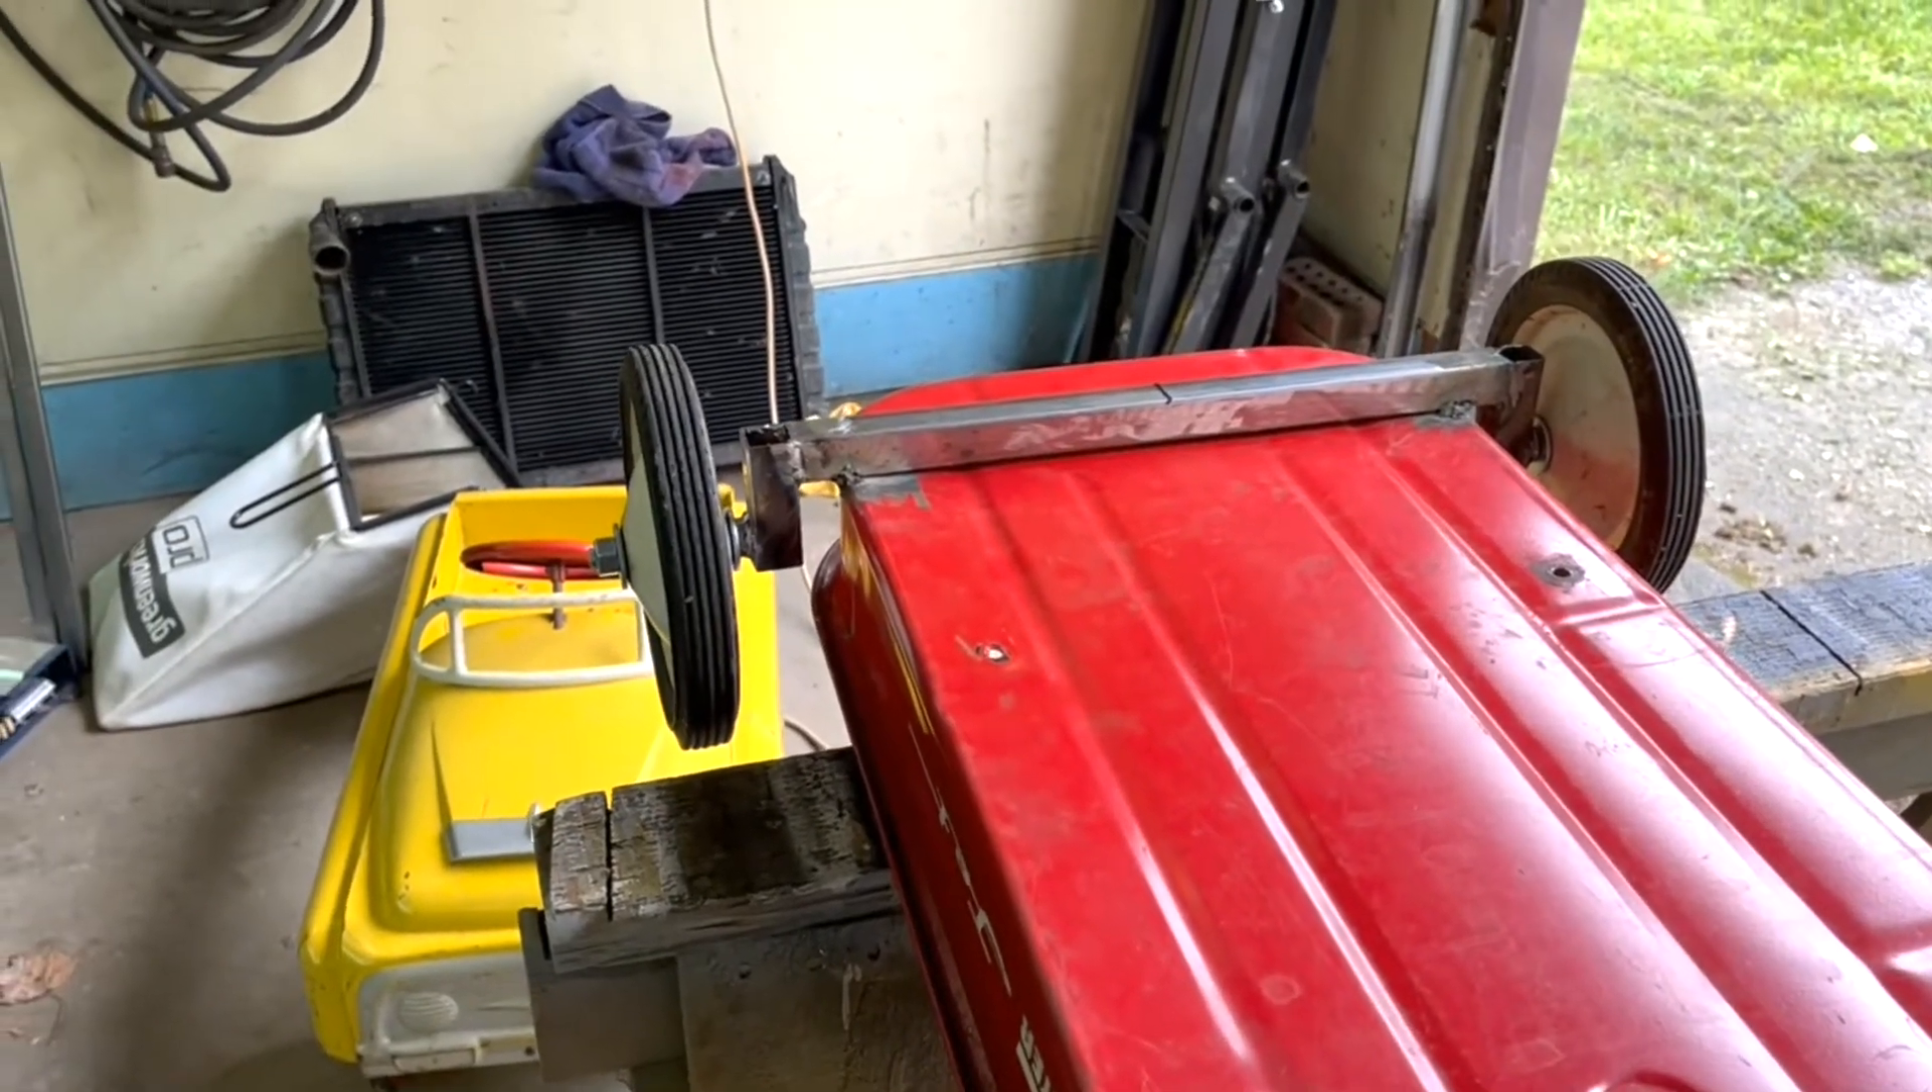All right as you can see i have the rear axle spot welded on and i also have the wheels on.